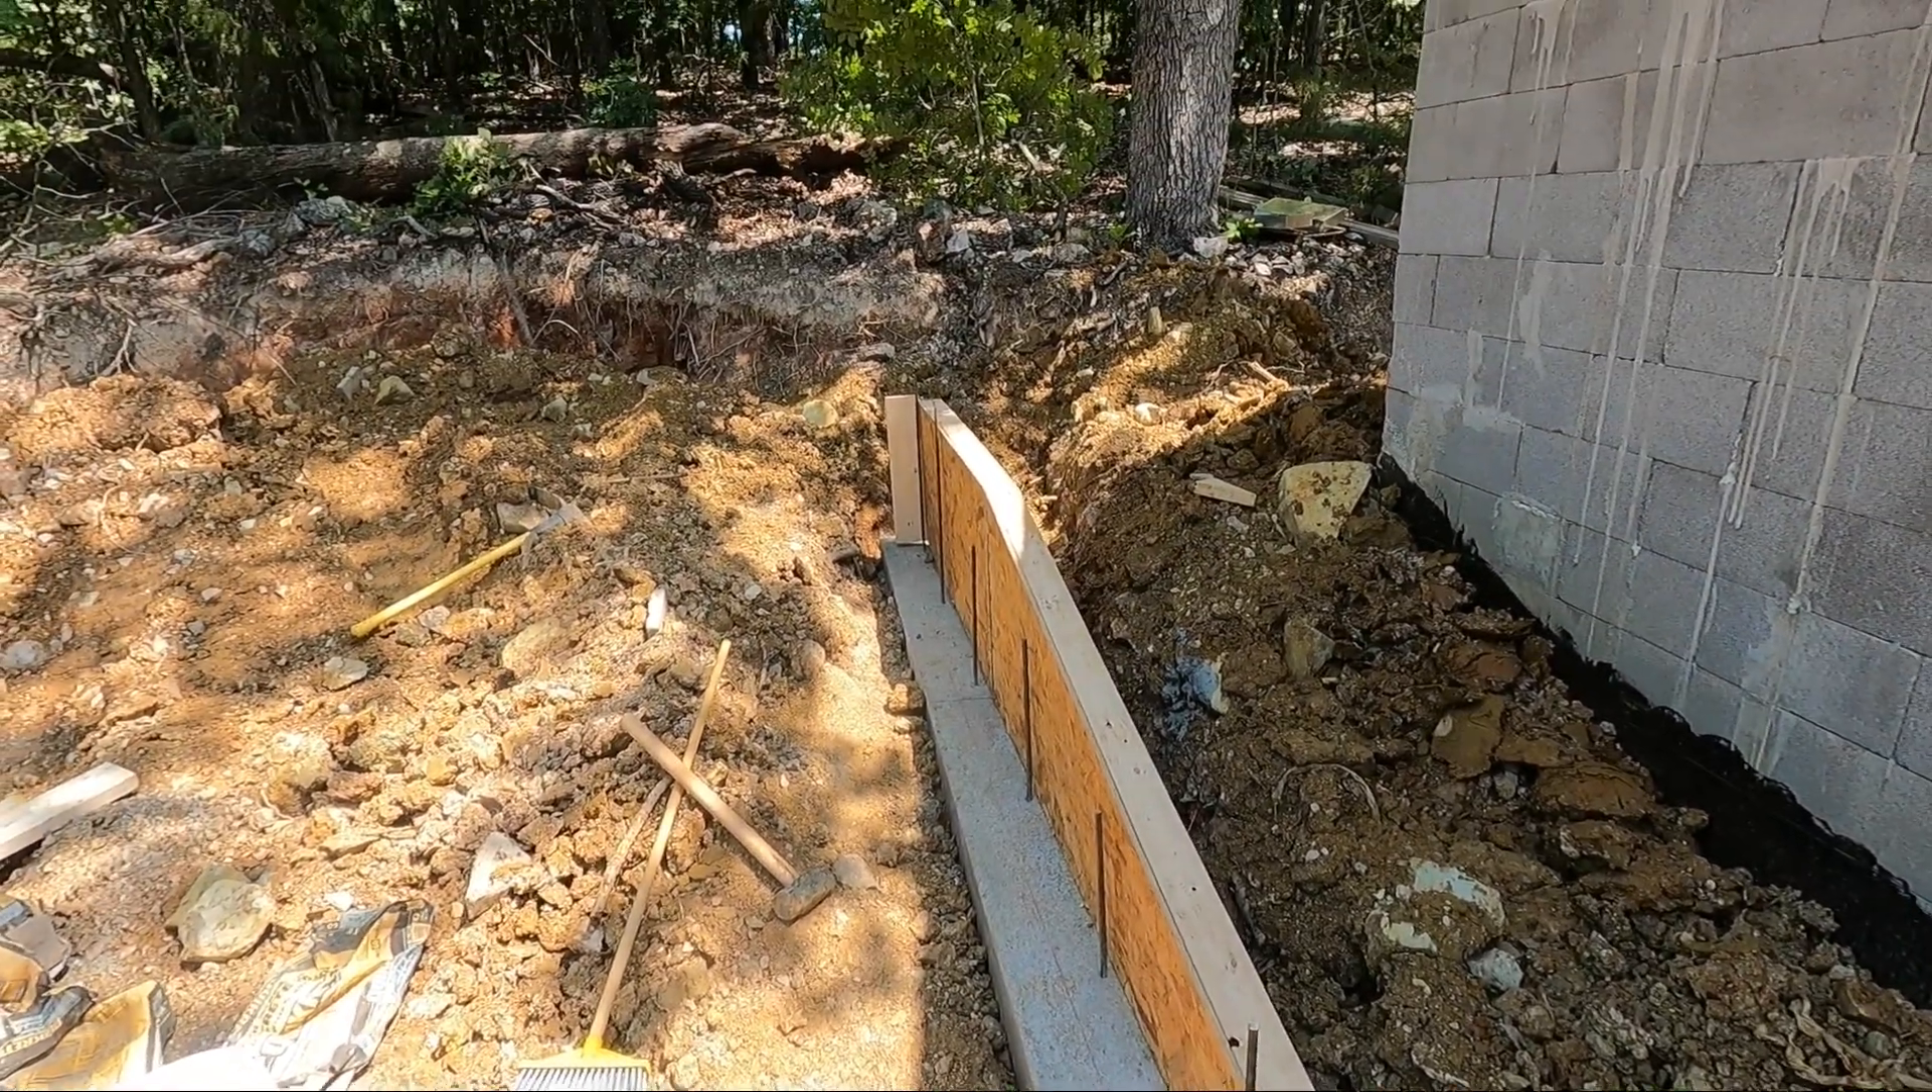I've got the back side of the form in place, built in place.